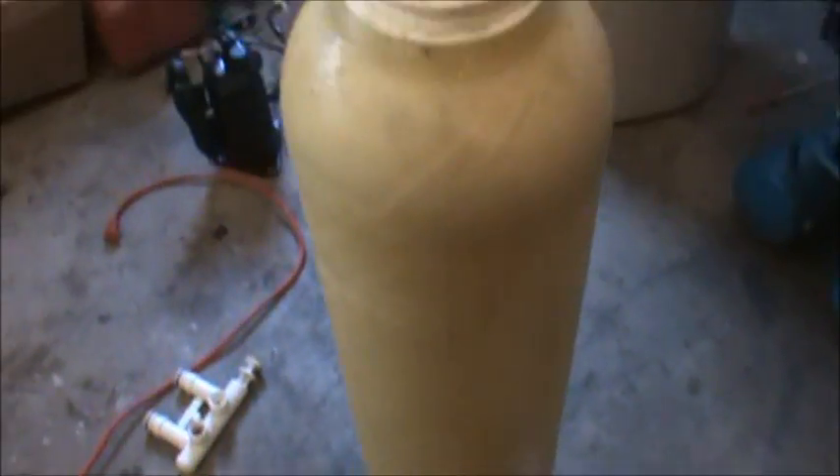I was able to pop all that junk off the top and now I just have the tank.